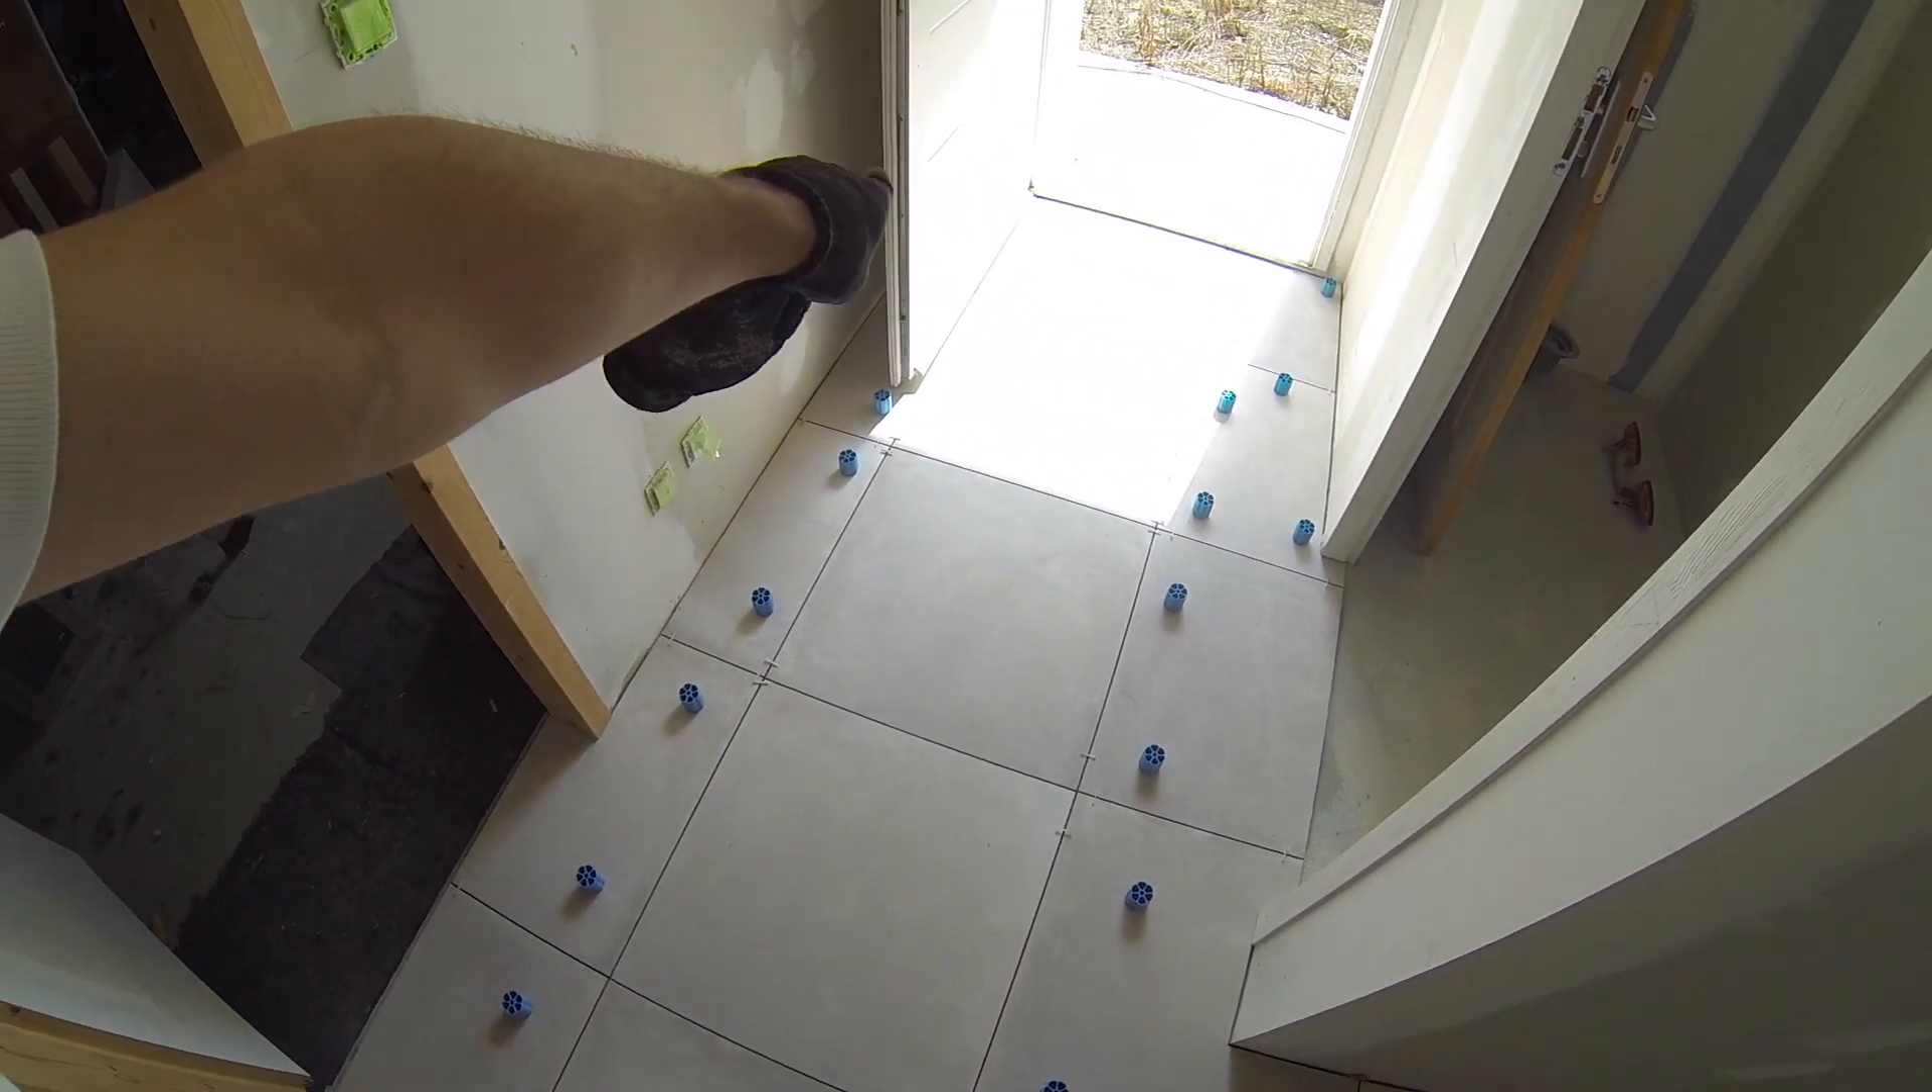J'ai posé des croisillons sur les carreaux que j'ai collés.